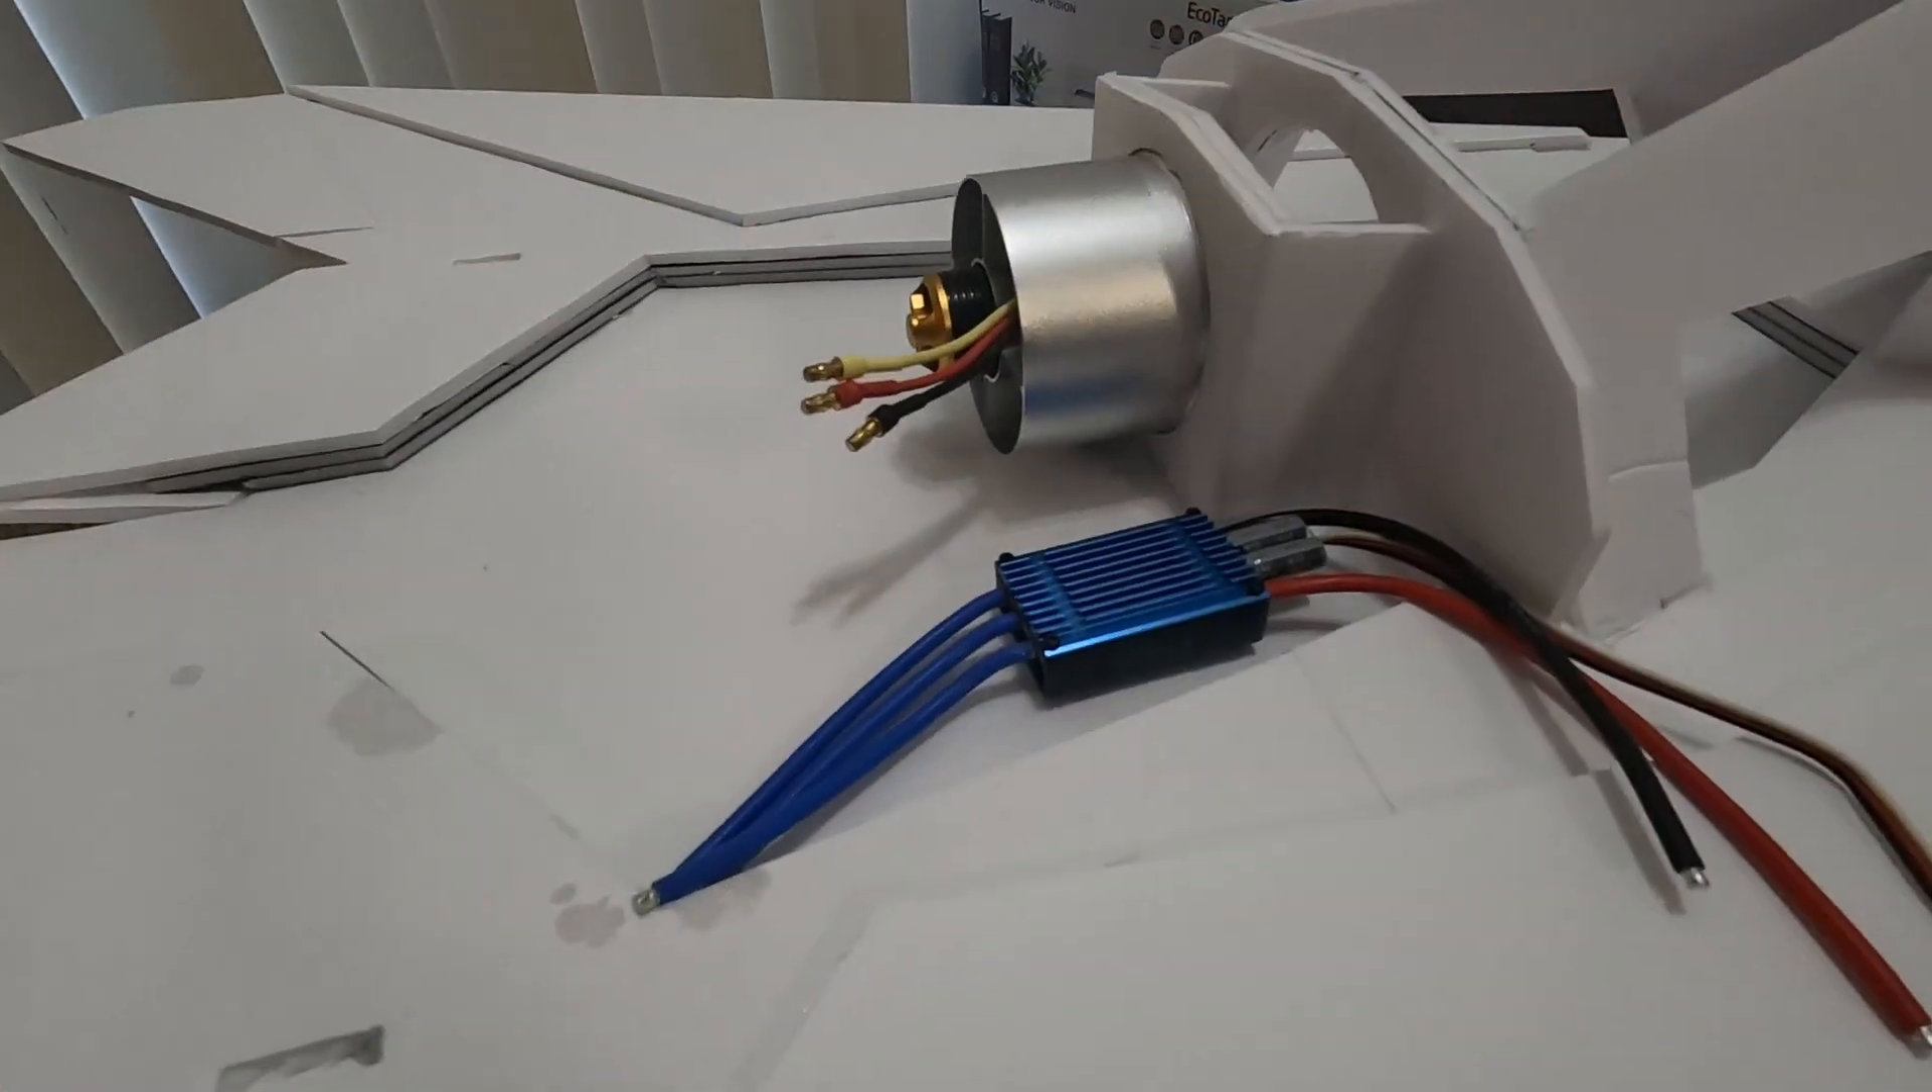I still got to get all the electronics you know pretty much soldered up and put together.